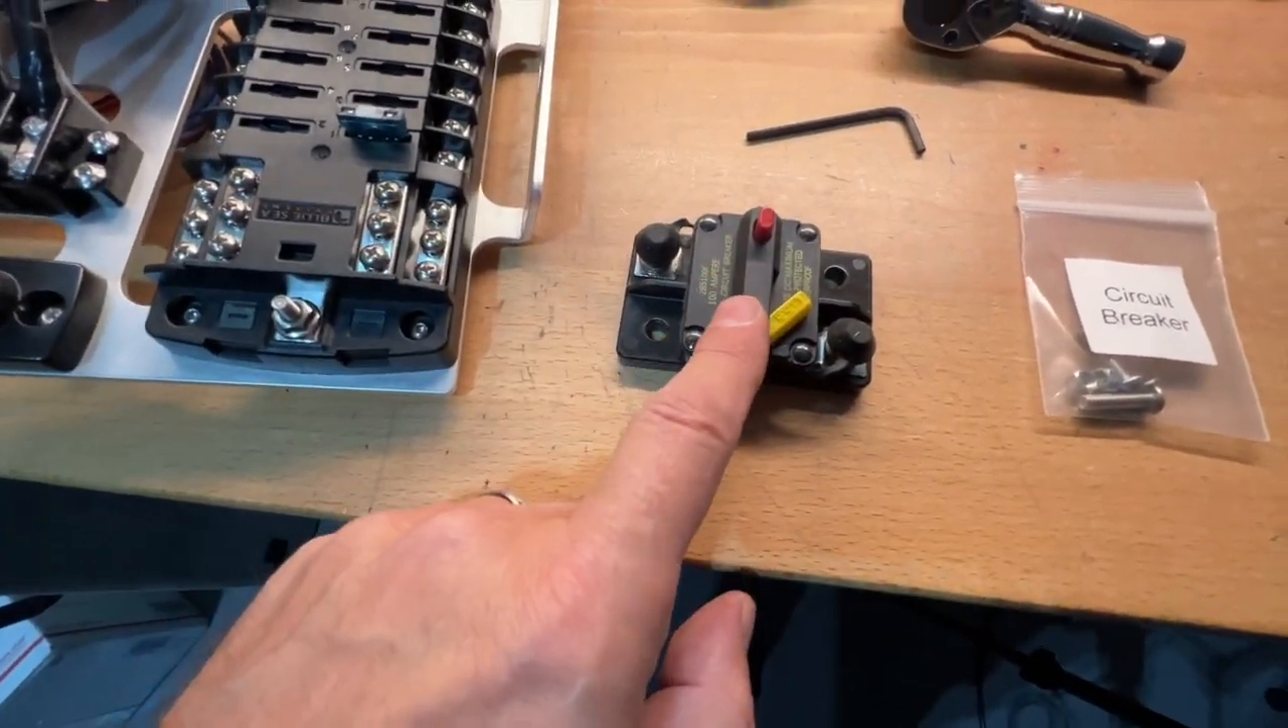The last component i believe other than wiring that we have to attach to the tray is the circuit breaker right here and it's going to go with this orientation just like this with these uh two slots here.